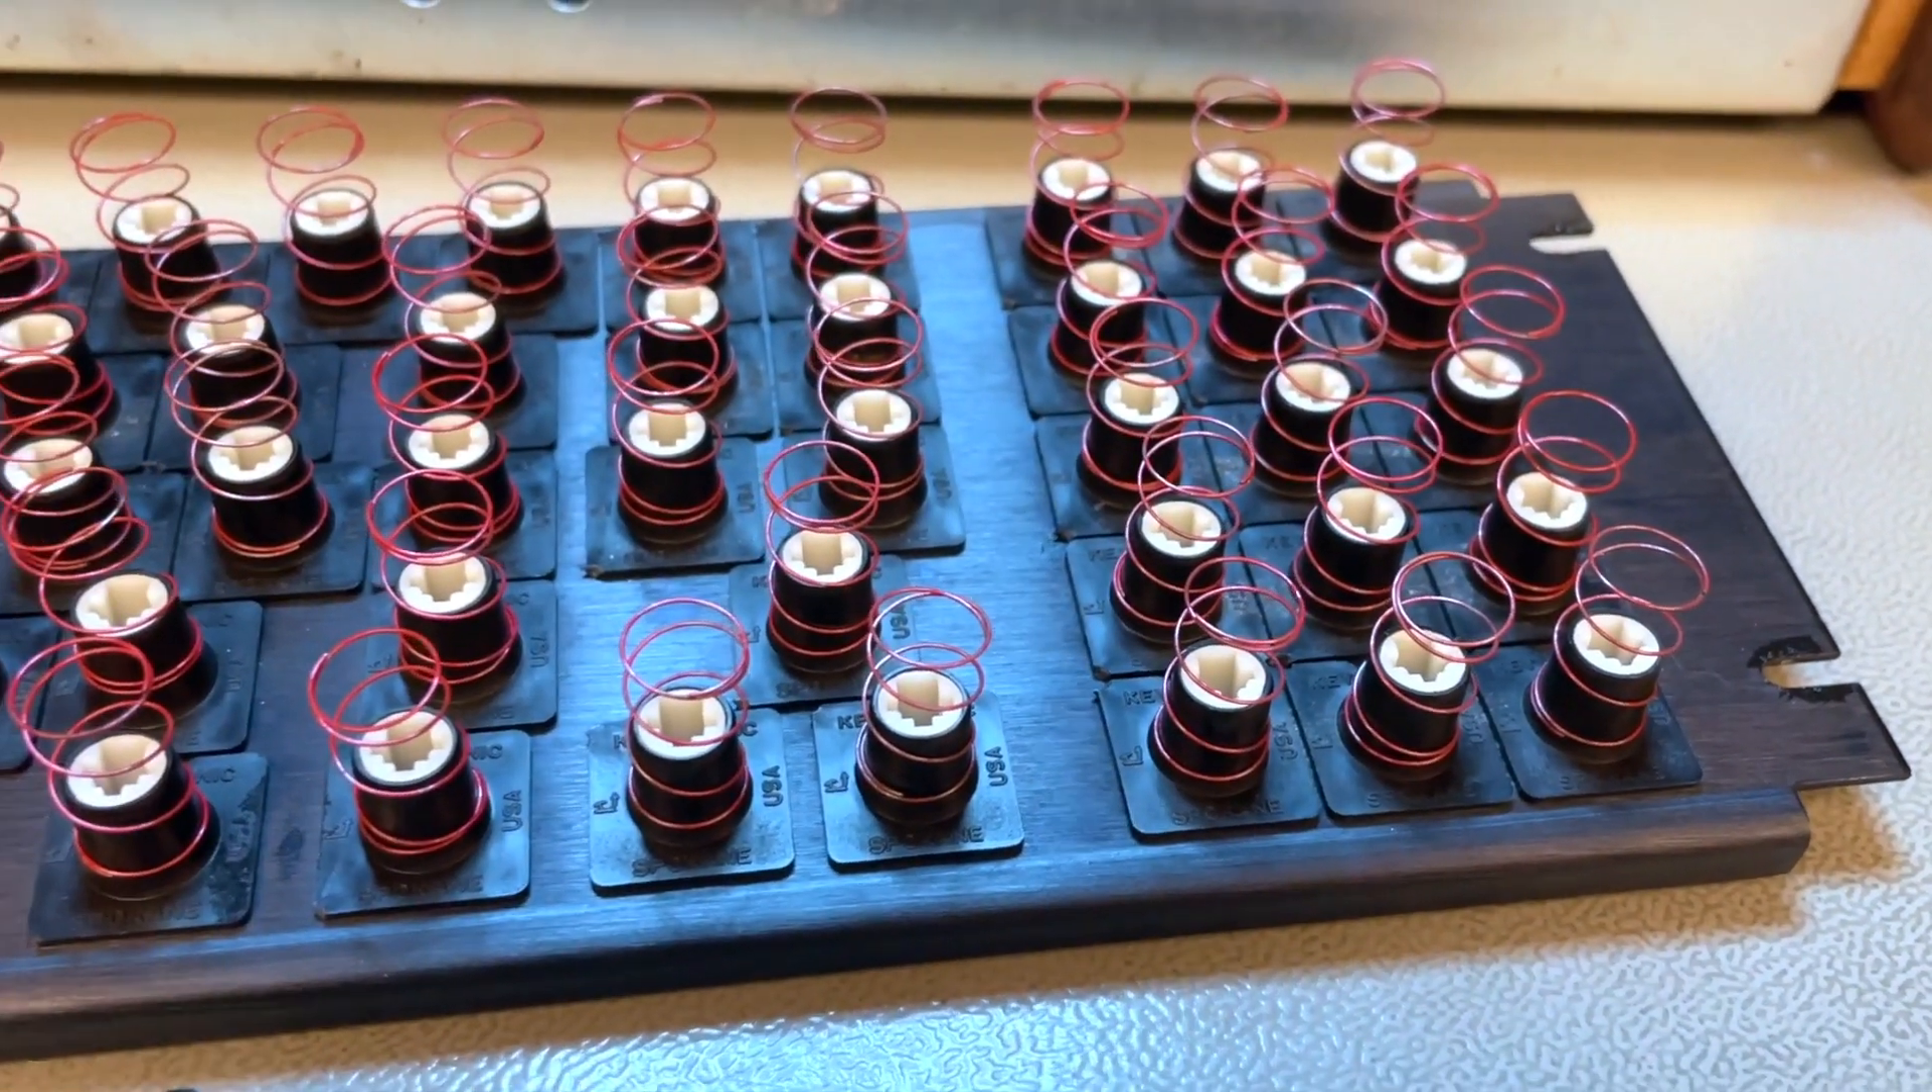So, you get a clean base plate, and the springs are already all back.